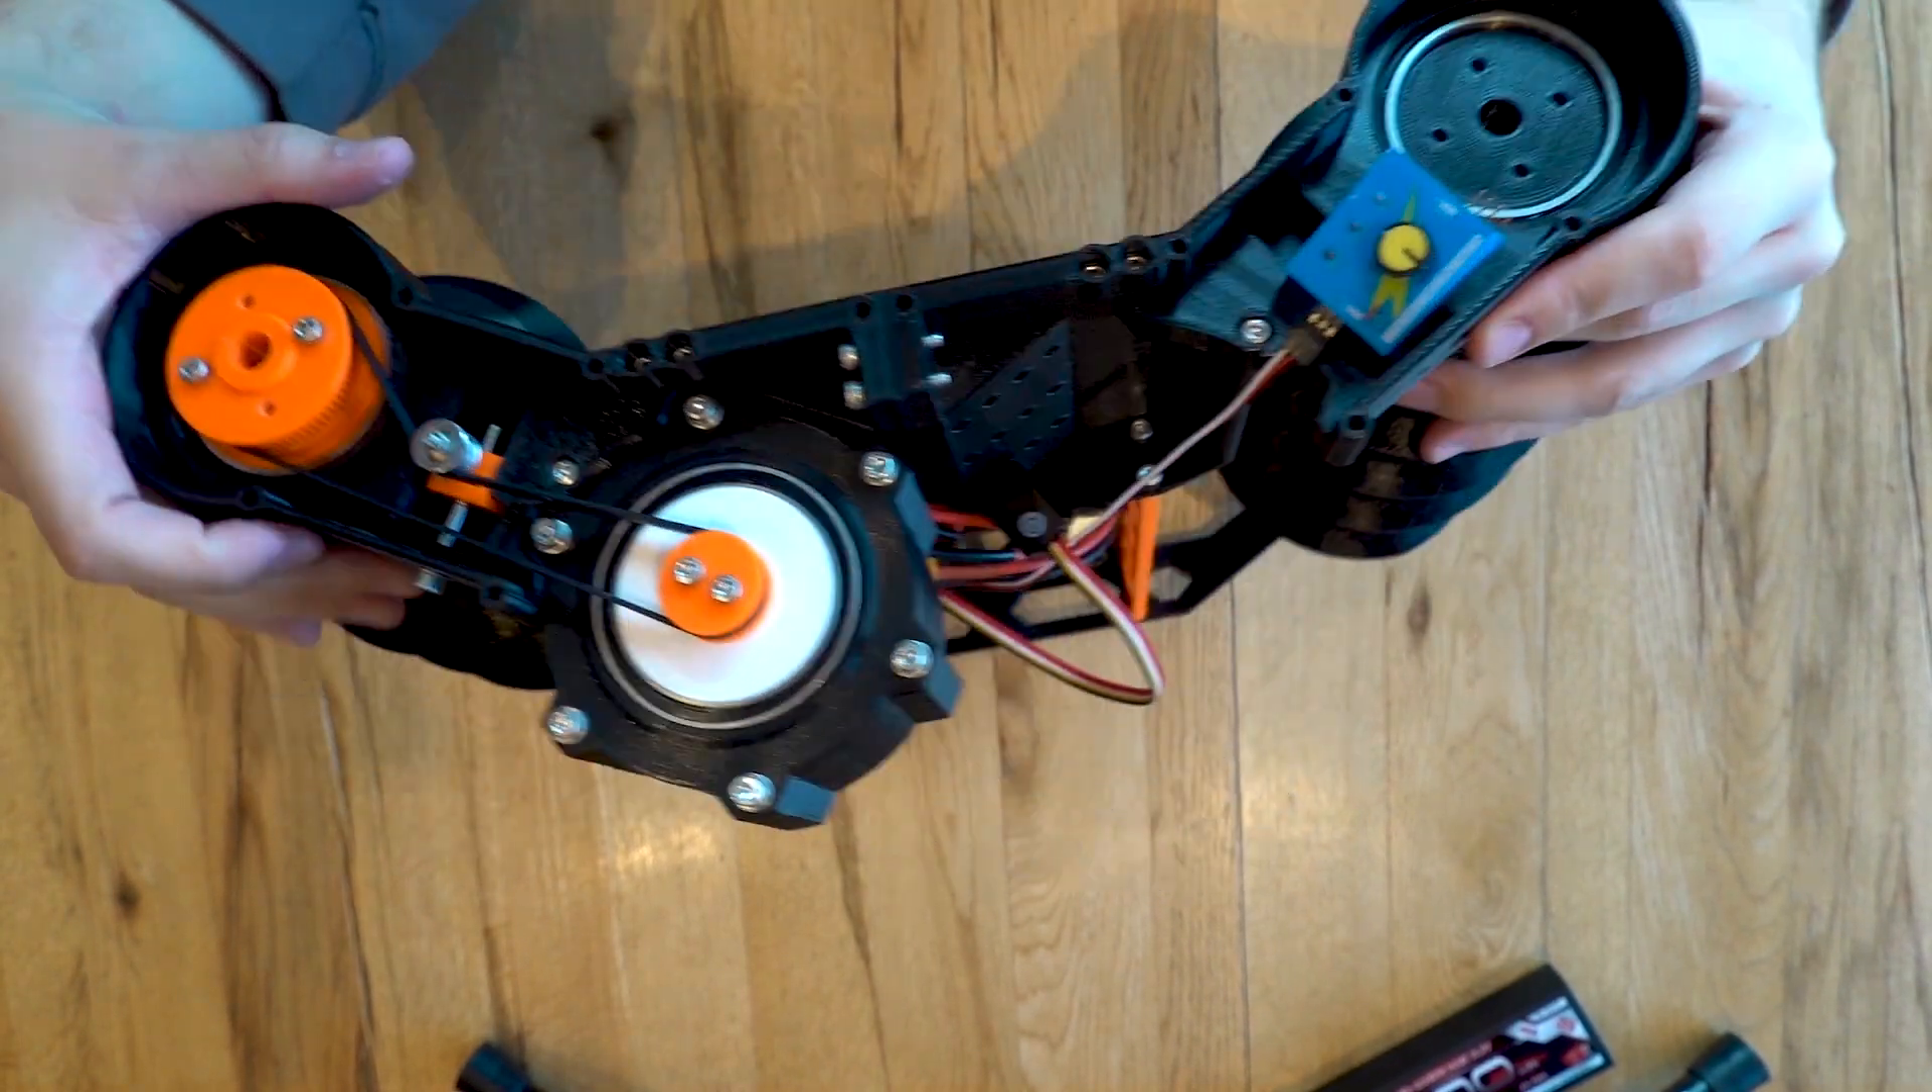So you can see this drive mechanism here. The housing is almost complete. Just the lid is missing.